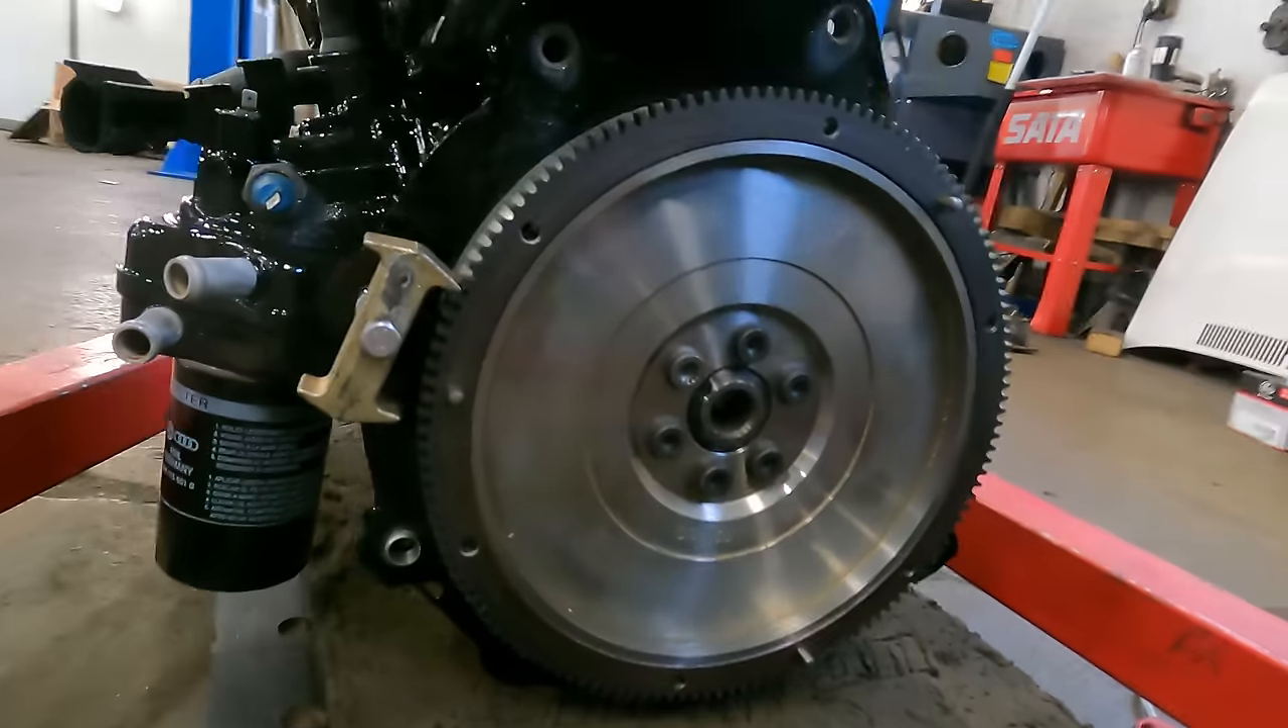And the flywheel is on. Got the bolts started.